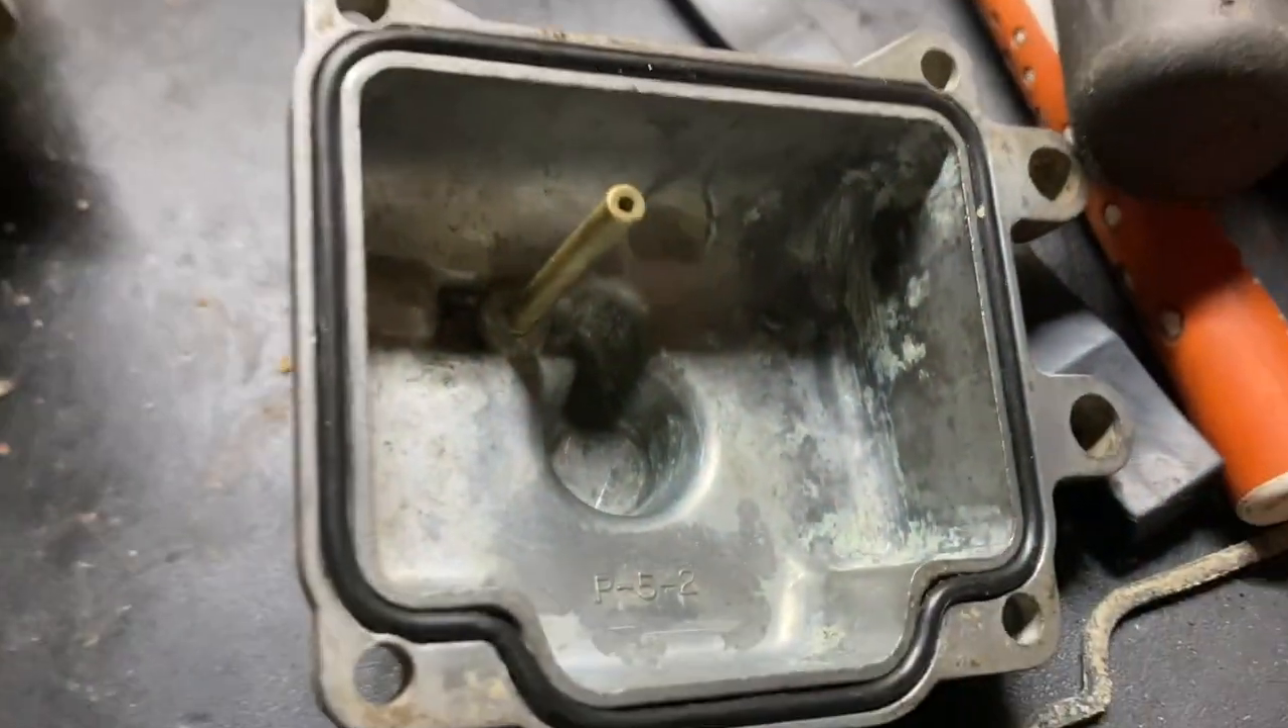Well good news that o-ring ended up fitting perfect so that's all right.